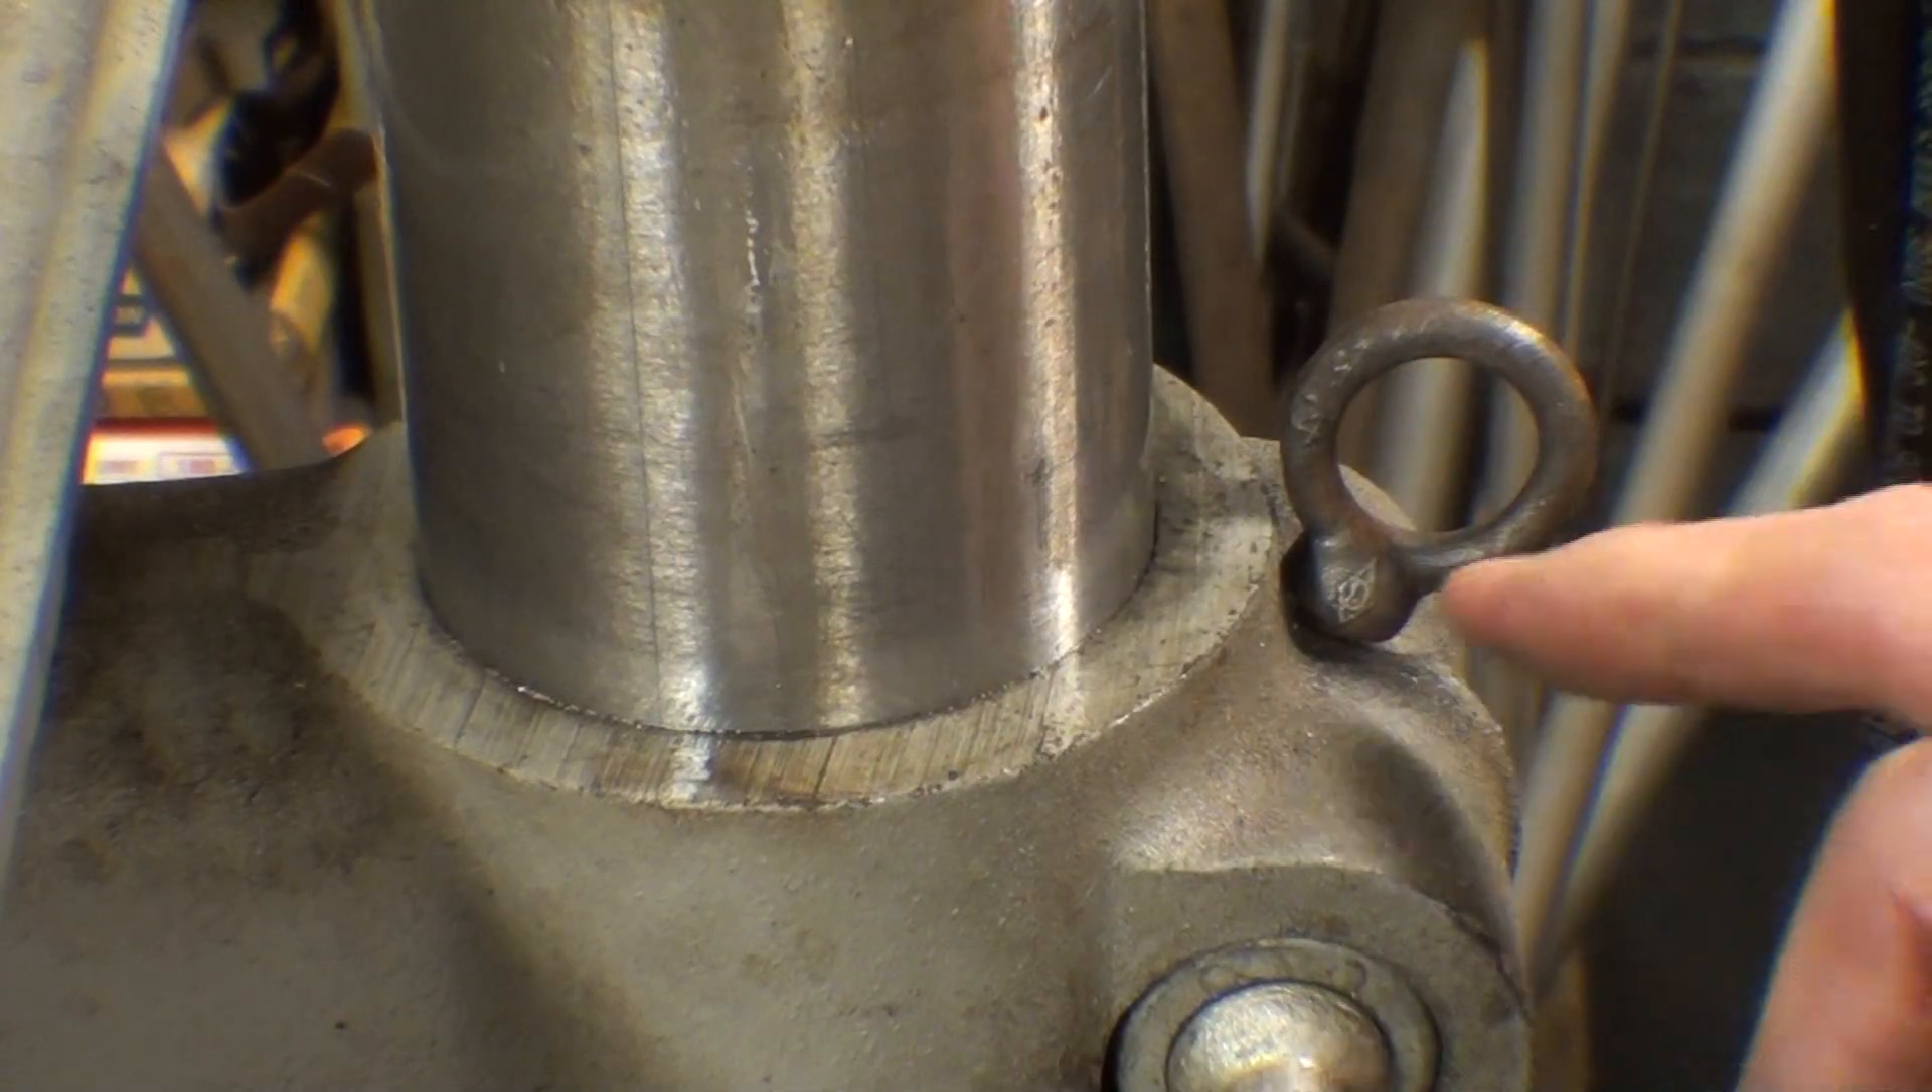Now, if you look on the back of the table here, where it clamps to the column, you can see that I have screwed an eye hook in there.